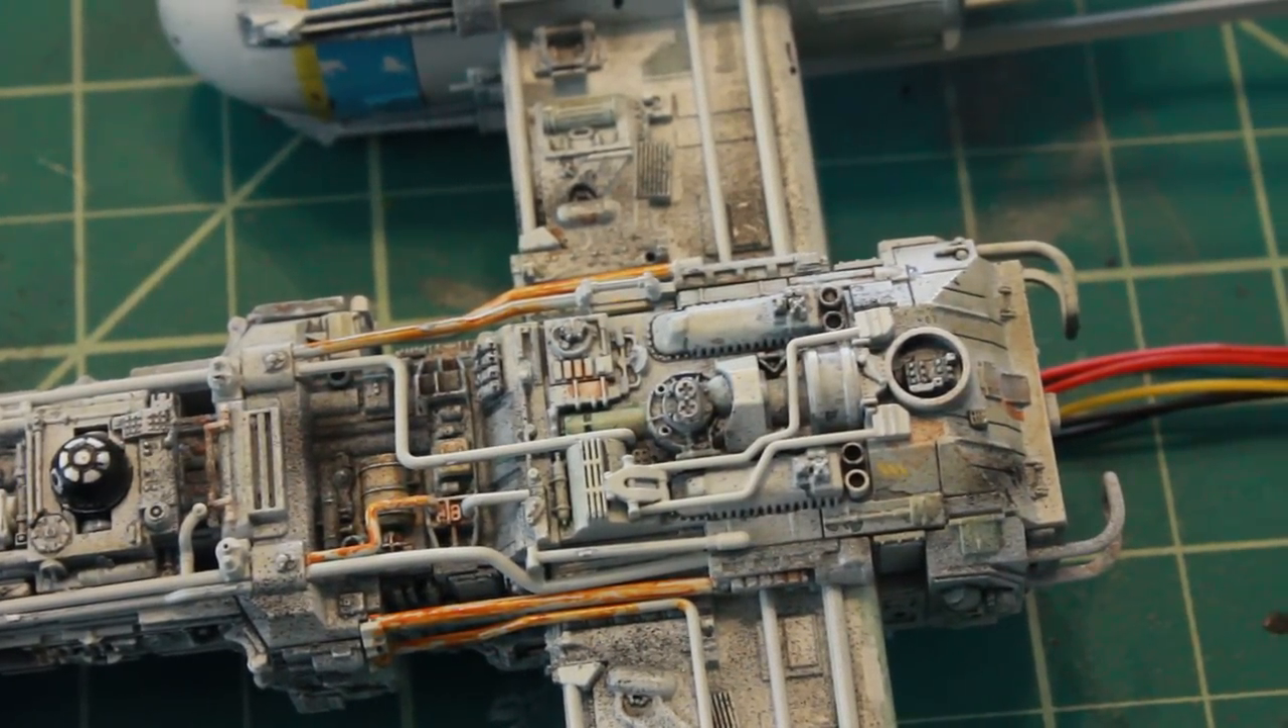And here we have all the pipes attached to the upper half of the Y-Wing and then we're on to the bottom half.